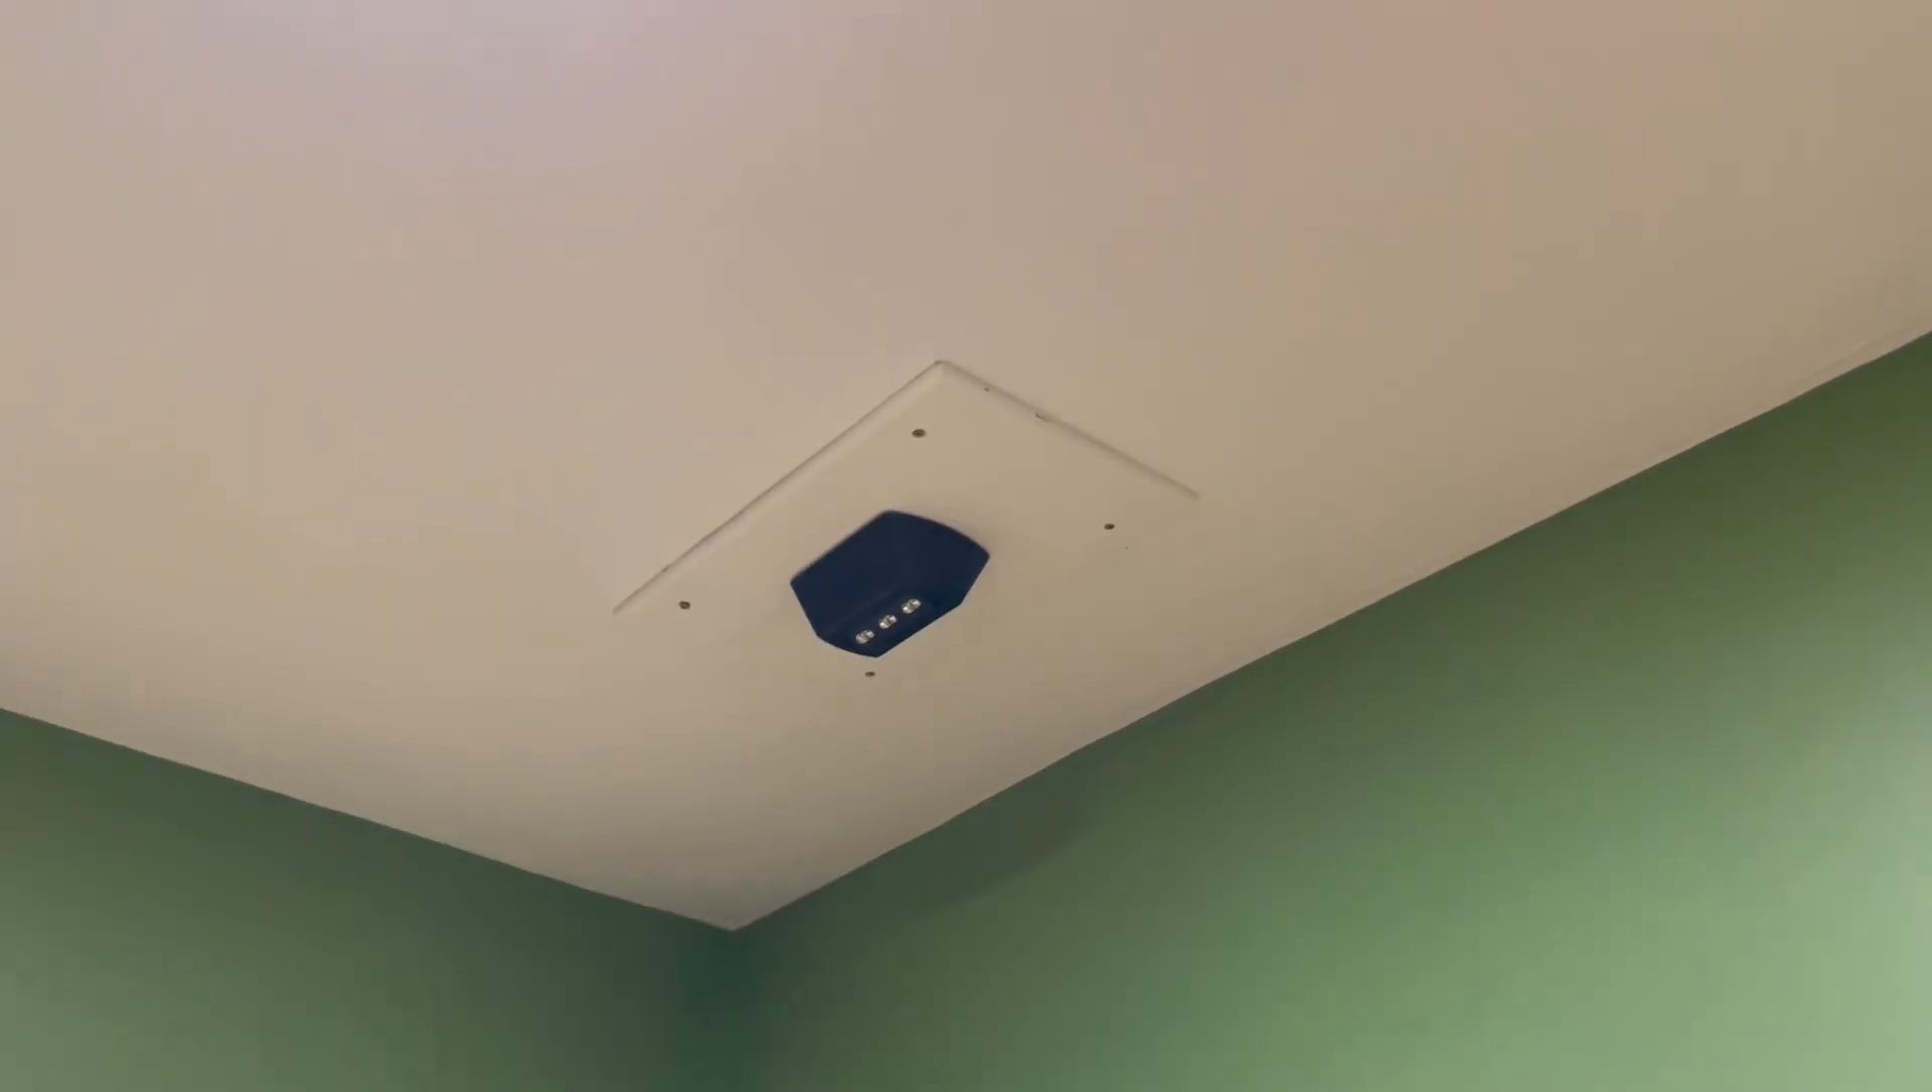I got this black housing indoor remote head installed.